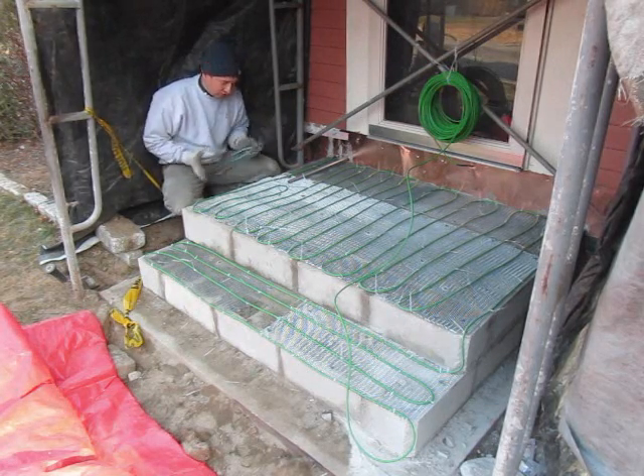I have all of the Warmly Yours heating element installed on the landing and the step.